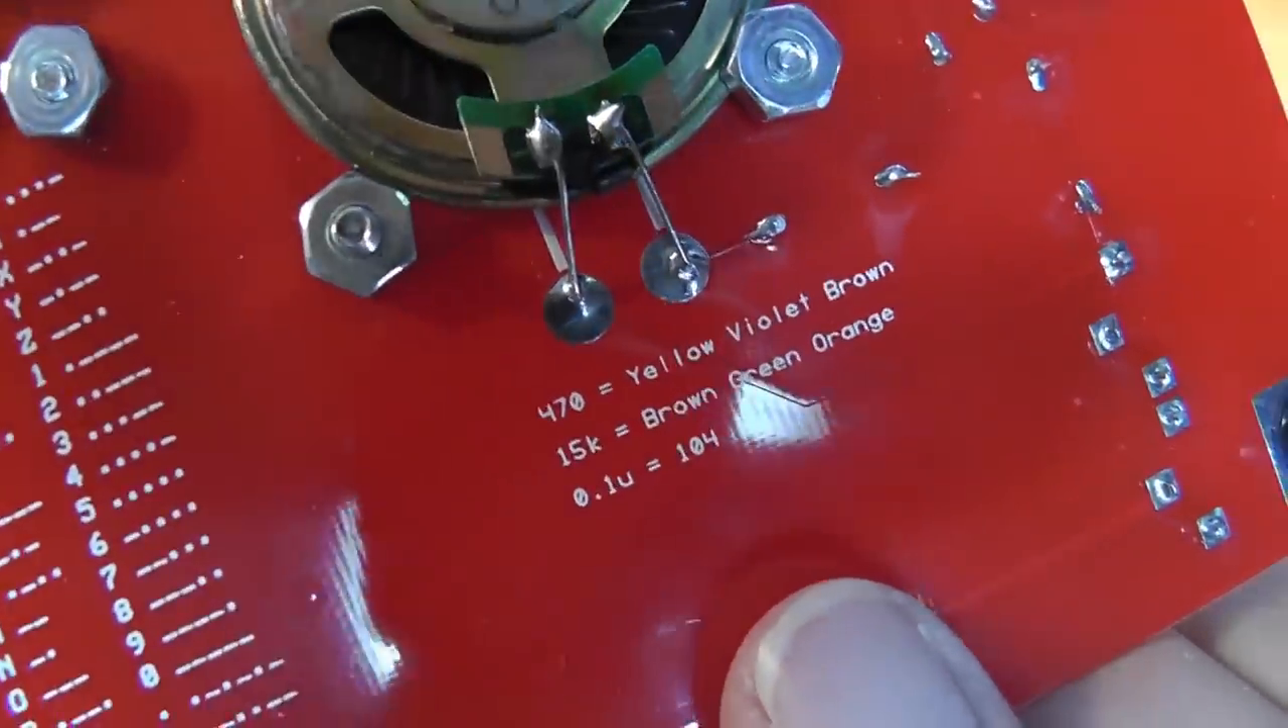The wires from the speaker go down to these pads here. There are no holes. The leads are tack soldered to the pad.